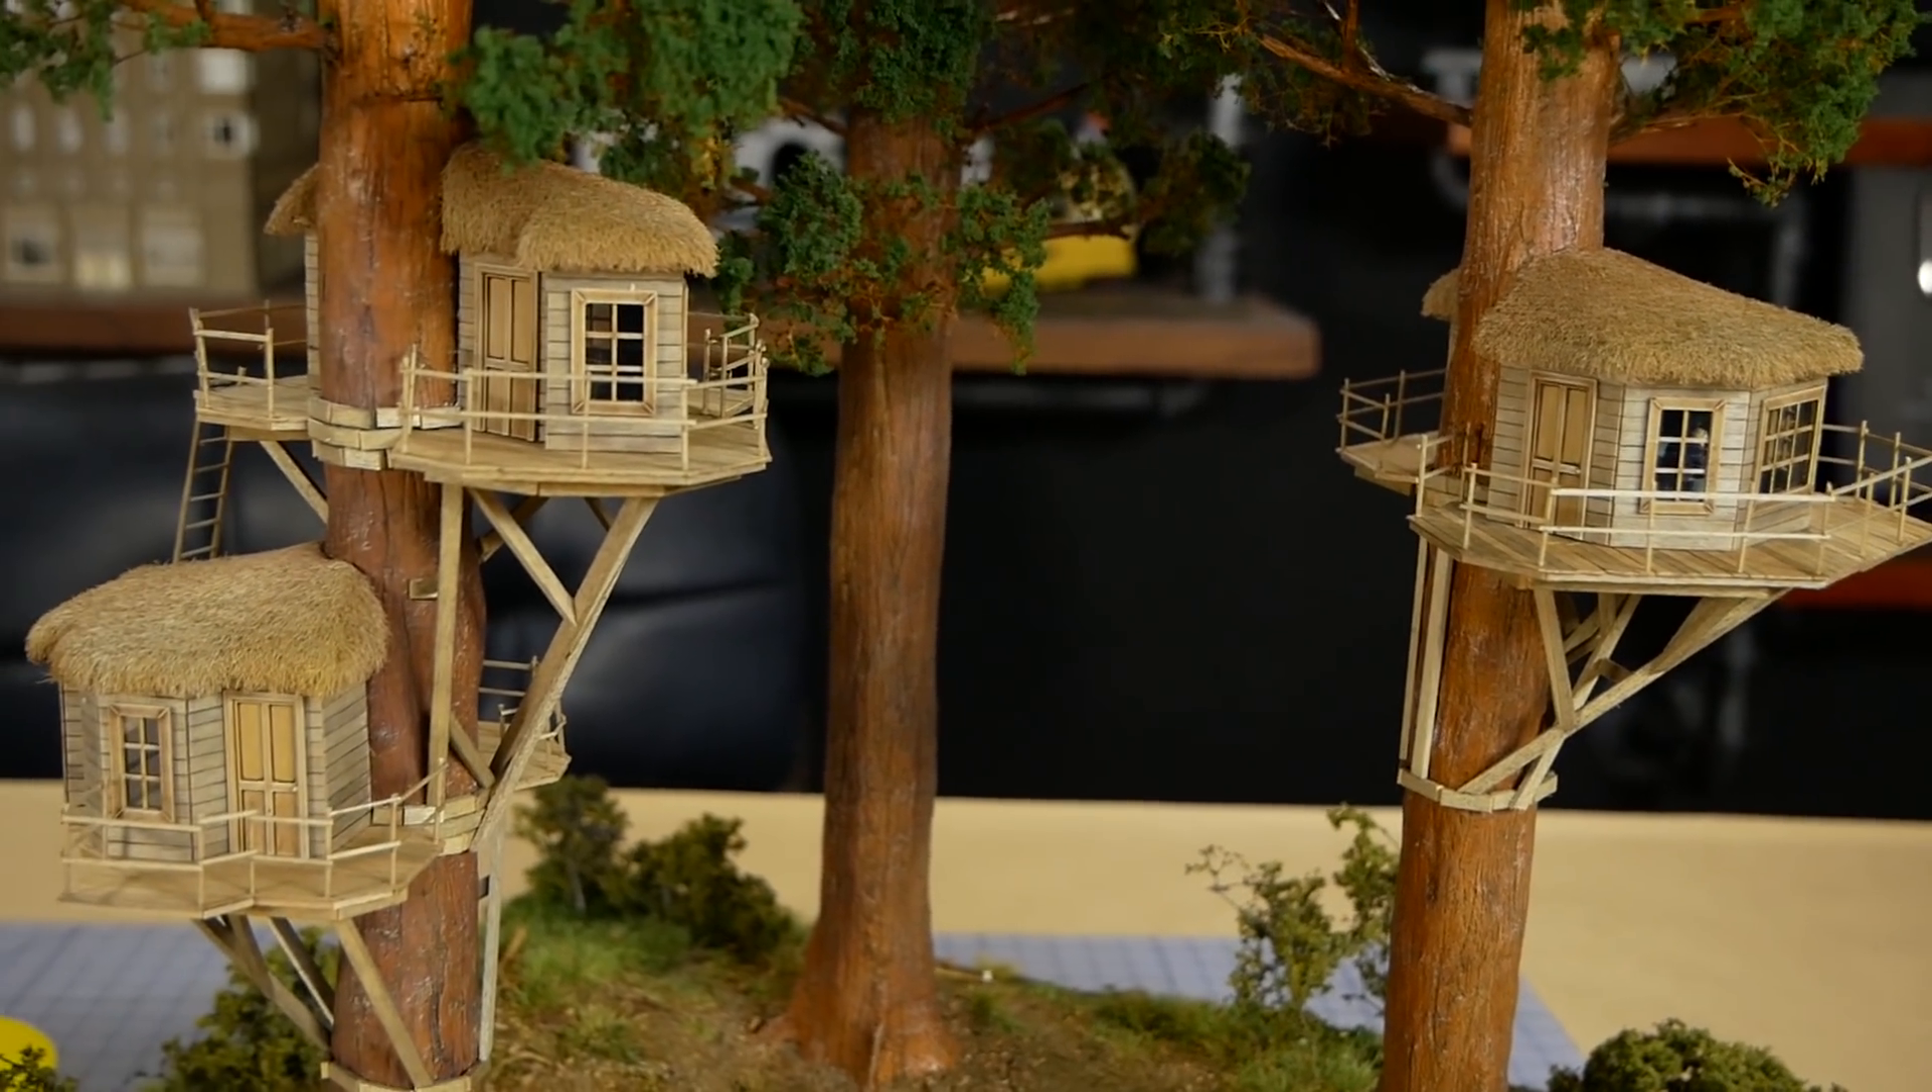We're almost finished we just need to add our bridge to connect the two houses.